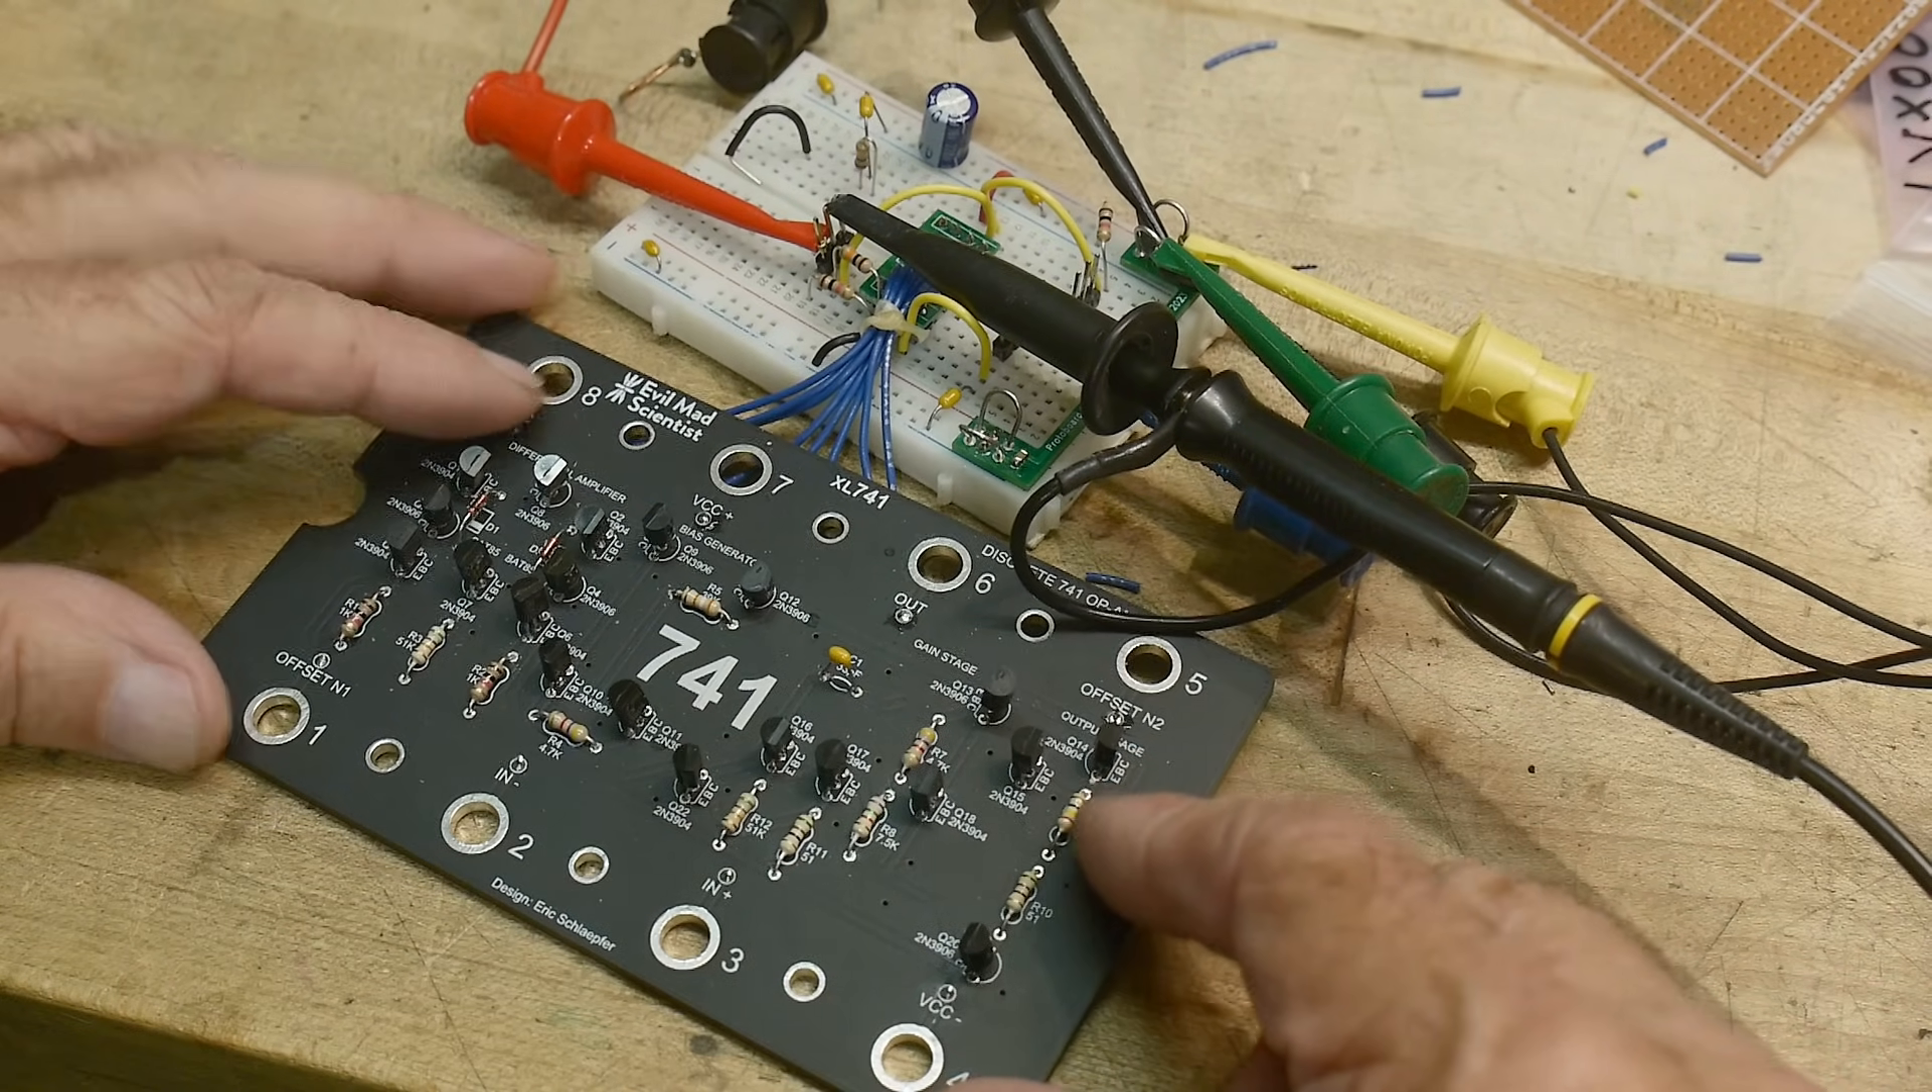So here I have the board. And it's all loaded up nicely.